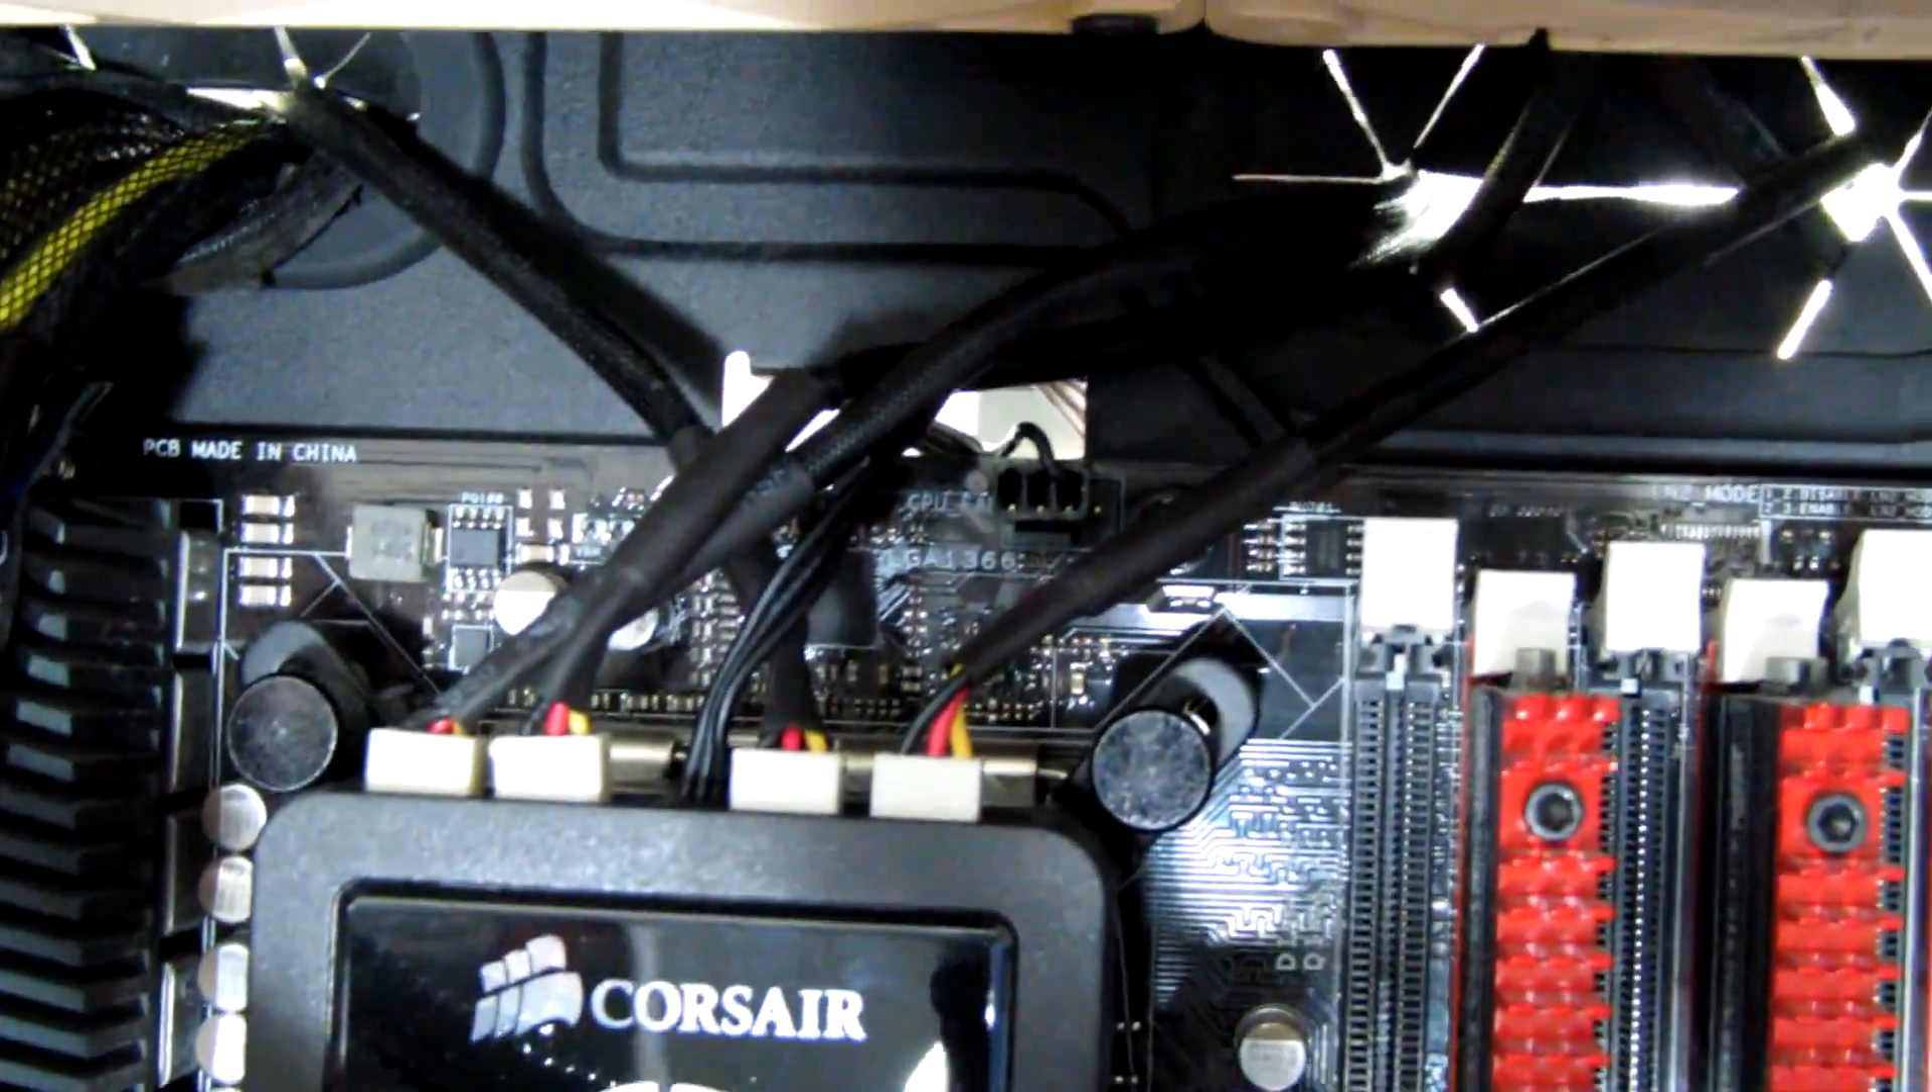We have the power for four fans attached to the CPU cooler attached to the CPU as you see here a CPU fan and also there is at the back the power attached to the power supply.